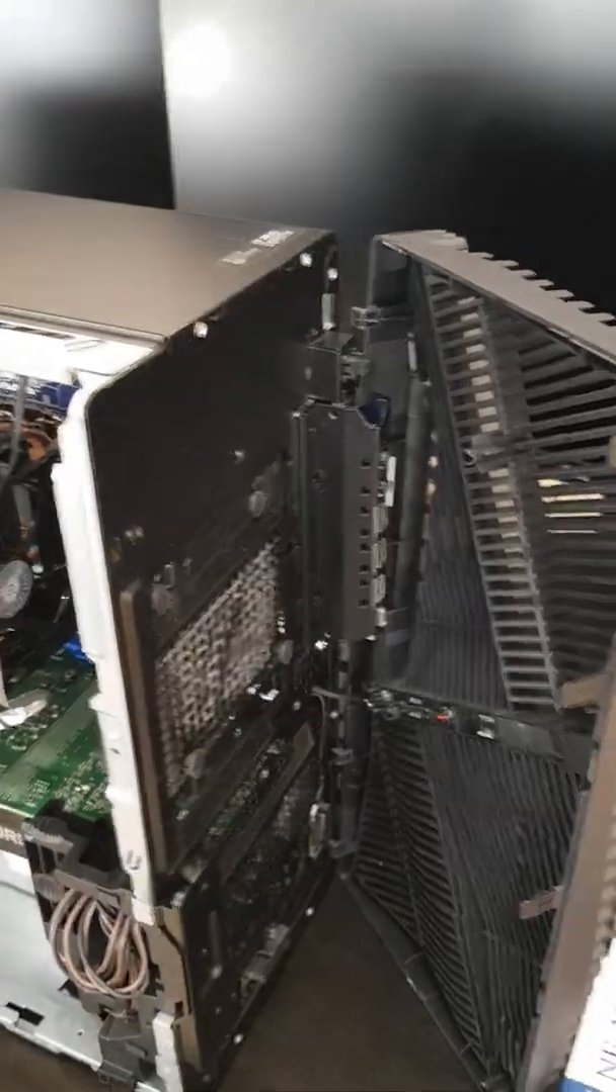As you can see now it's come off all right so there you go the front plastic part has come off.